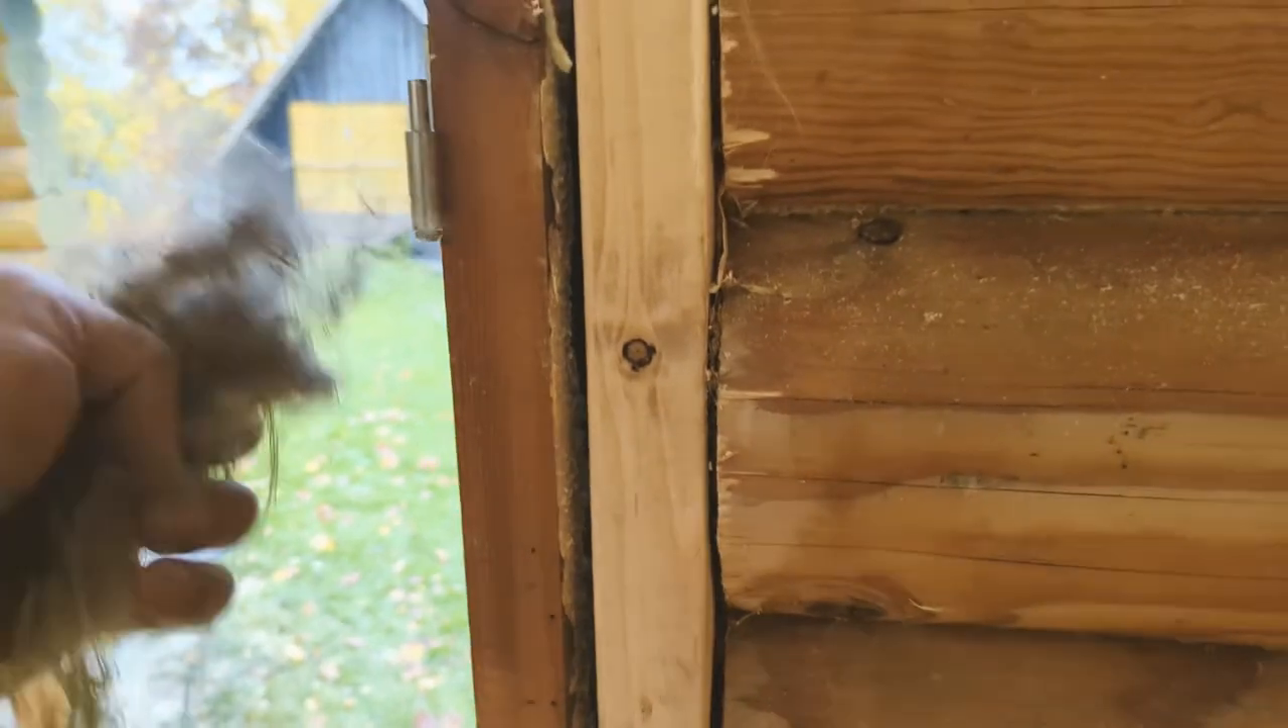You can see that there are still some gaps between the log and the framing.